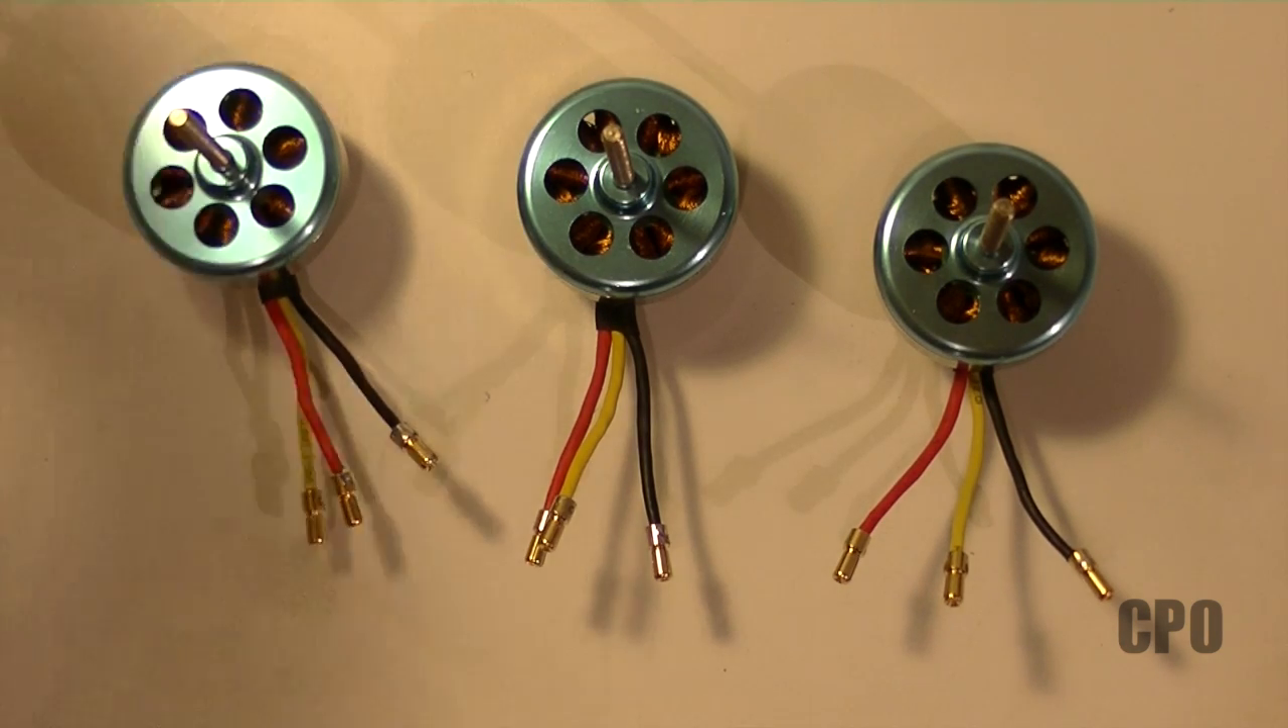So here we are with all of the bullets attached to the motor wires.